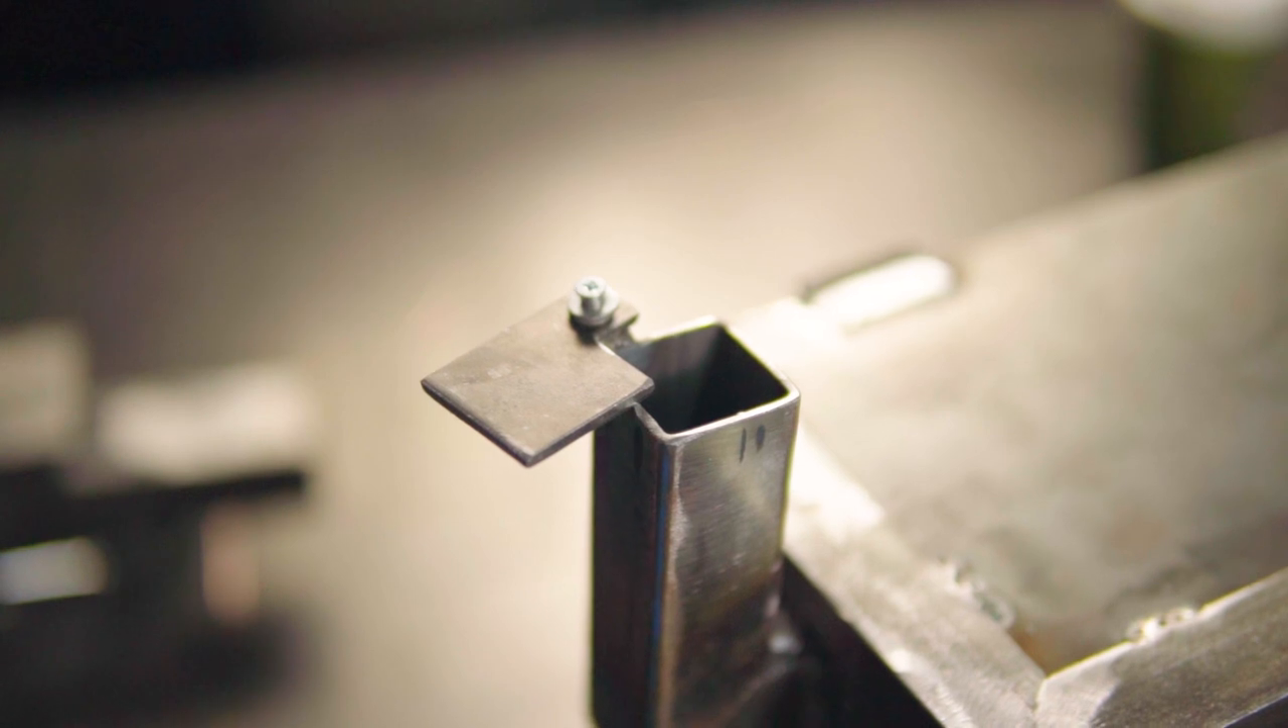You should now have a working moveable lid, however this lid now needs a handle, so using some scrap round bar, cut out a small piece and weld it to the opposite side of the hinge mechanism.